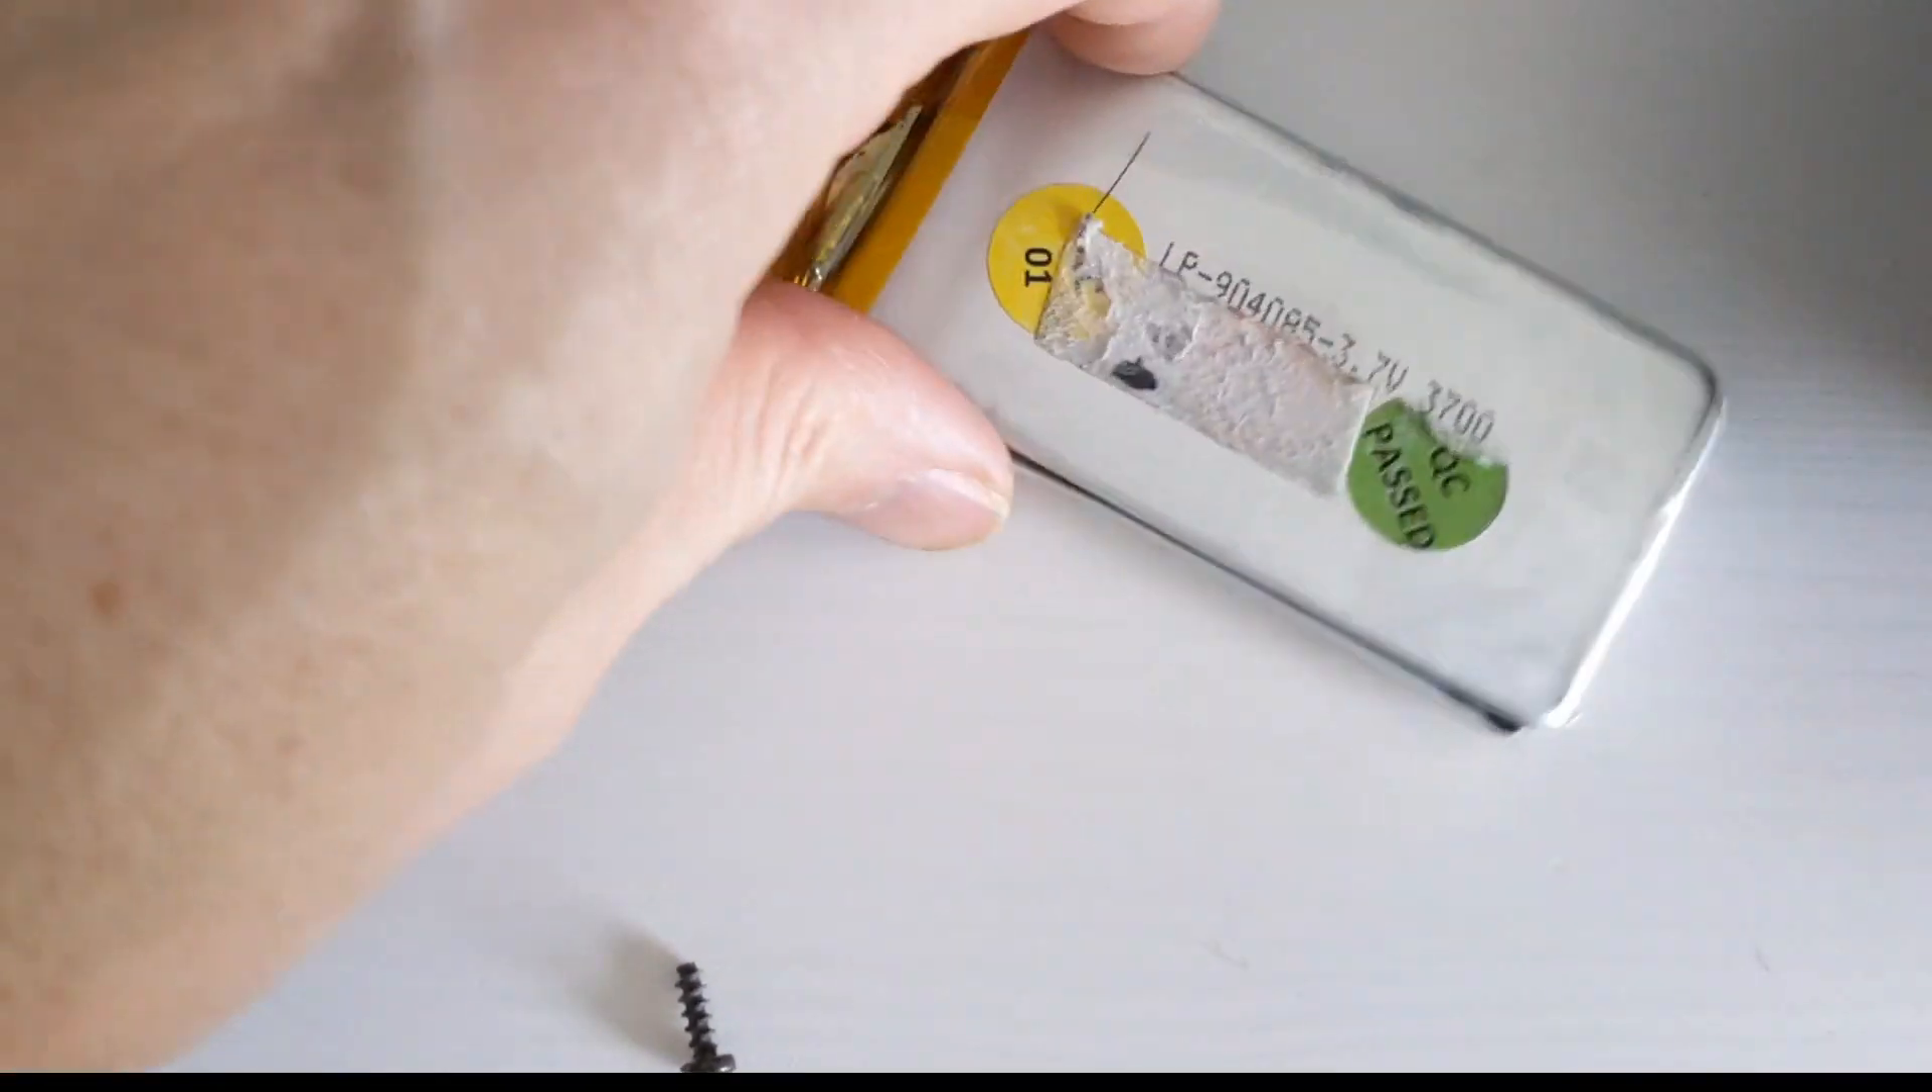So I've taken the old battery out.